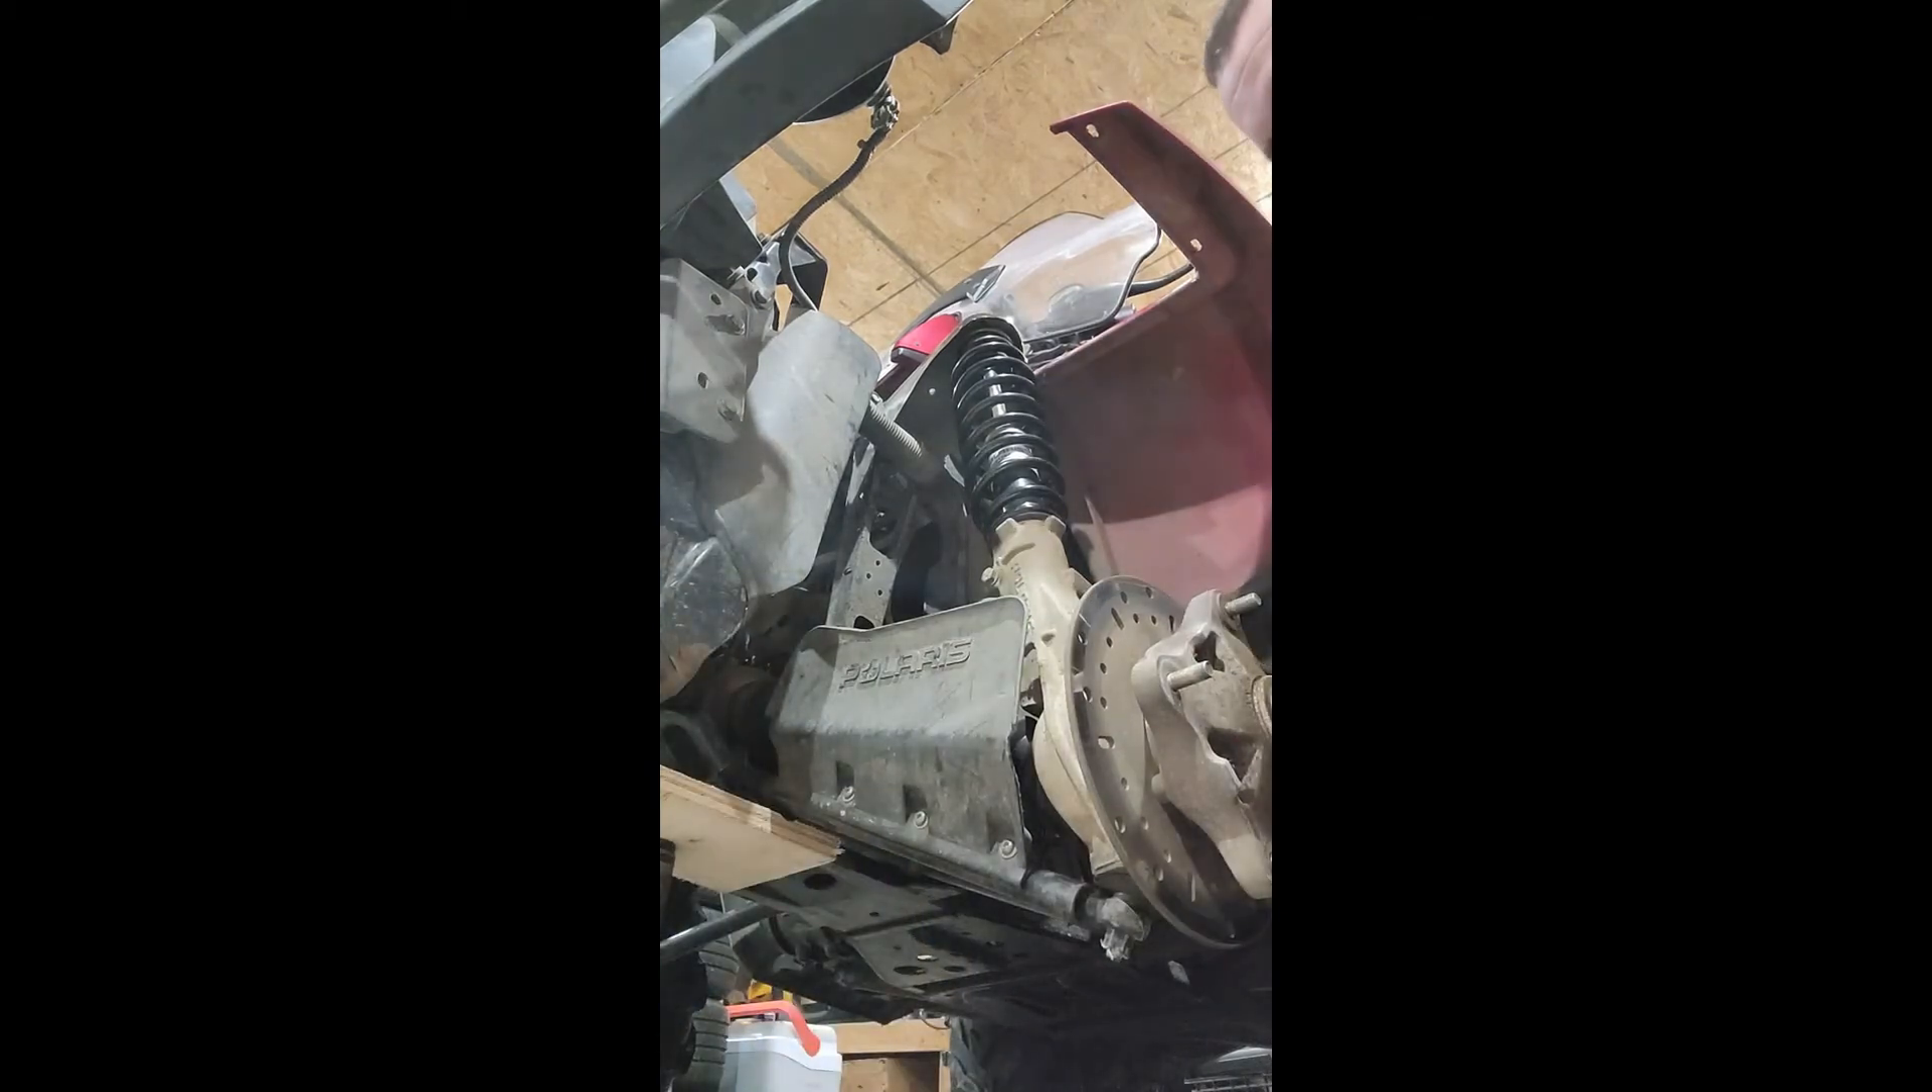It's just a matter of sticking our tire back on now.